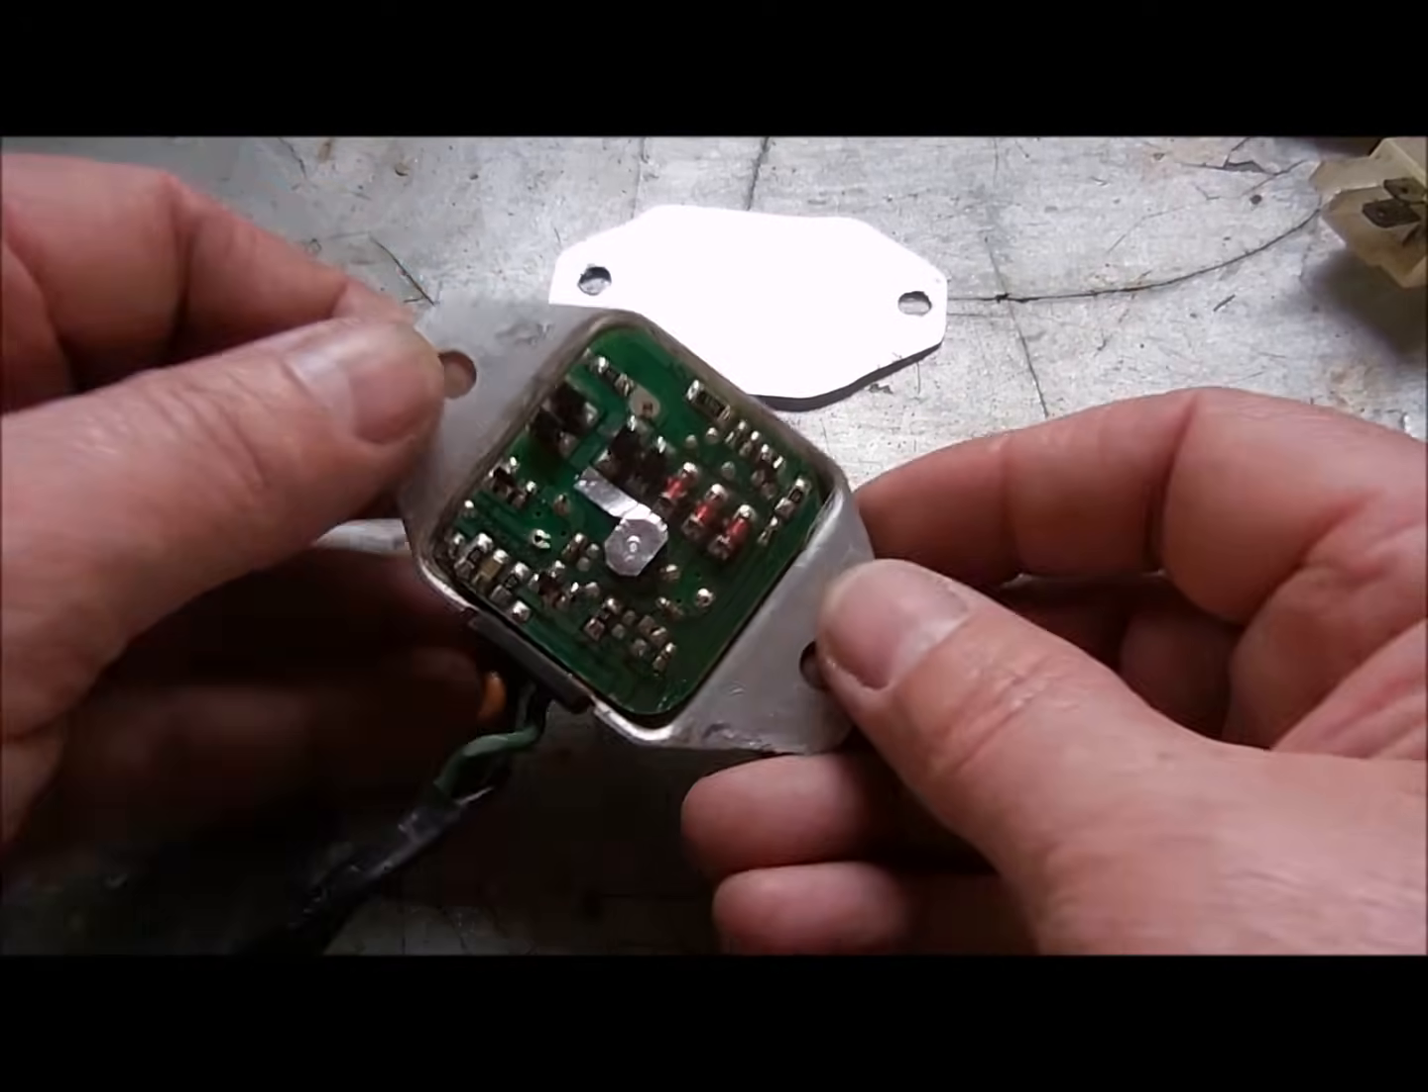With the back off, you can inspect the electronics.